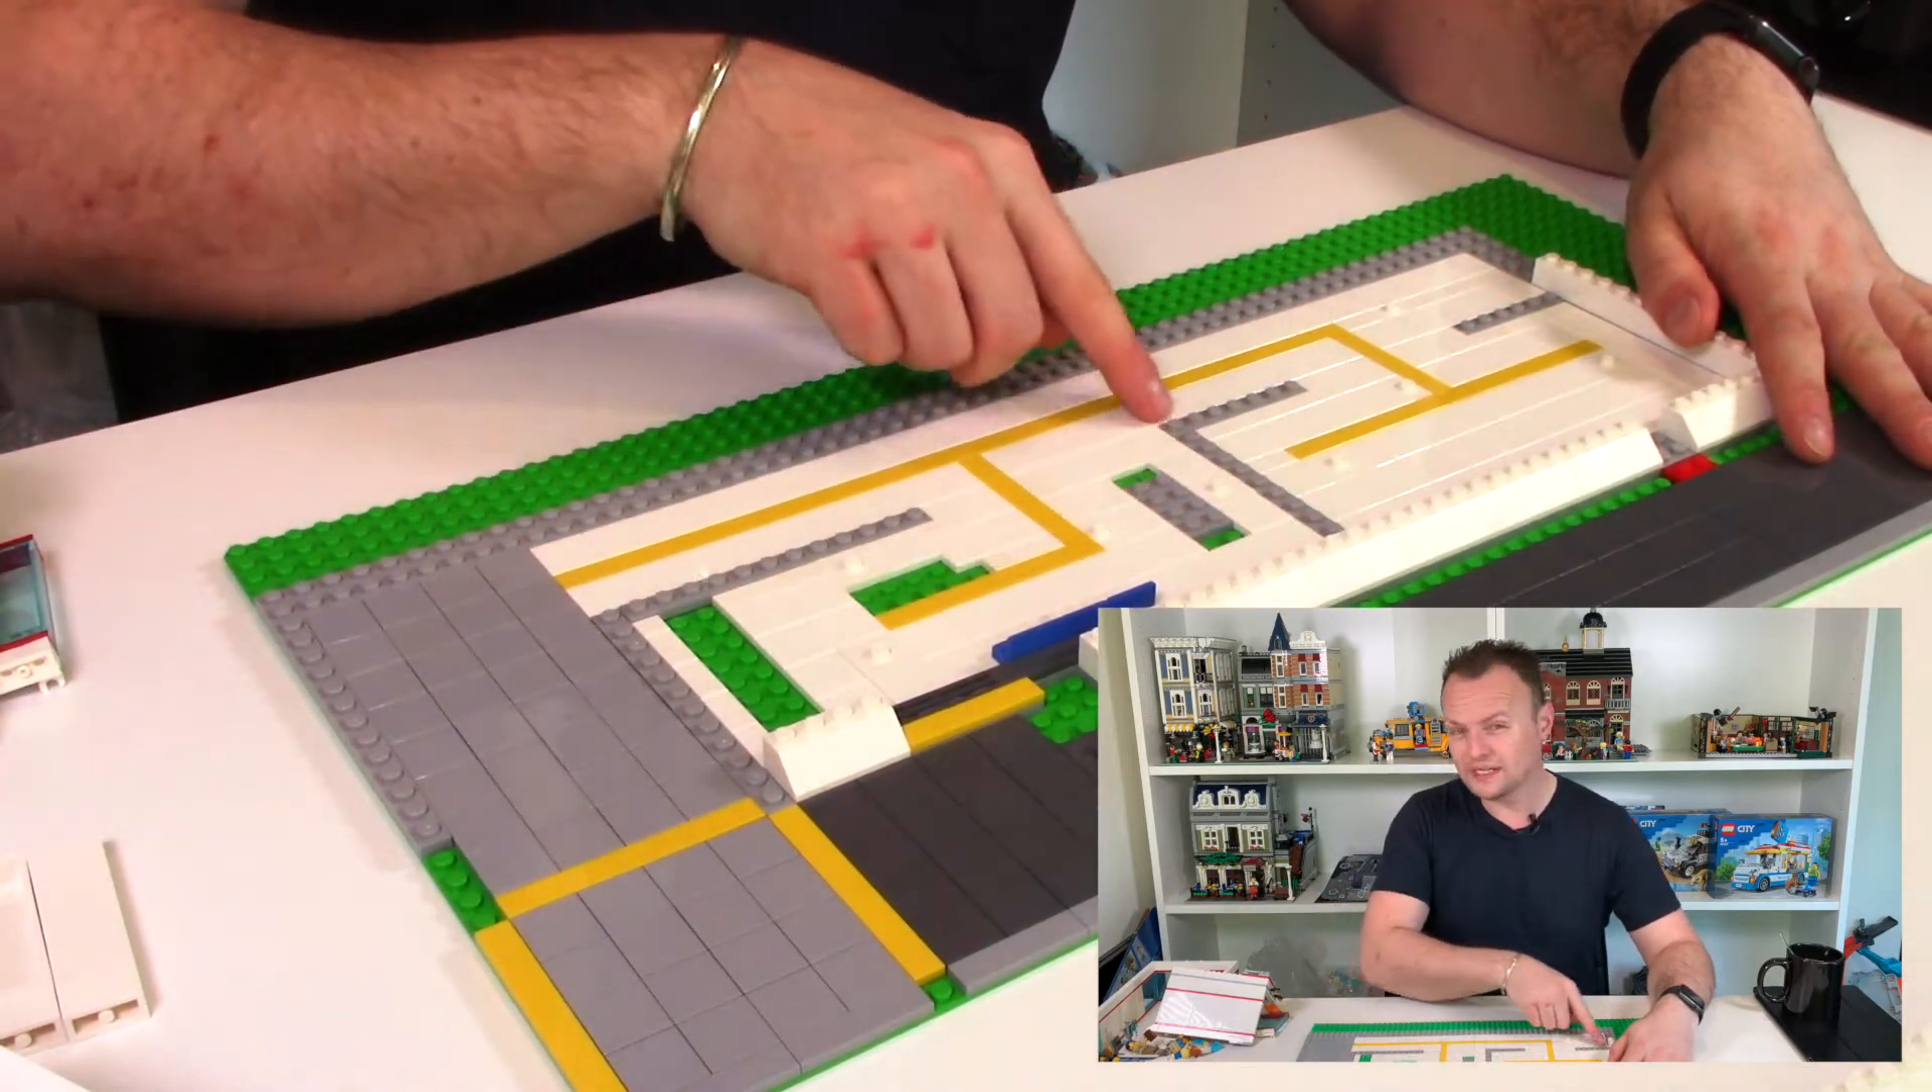I've laid the light bluish gray bricks around the edge here as you can see. It sort of lays out where the walls are going to be in the hospital.